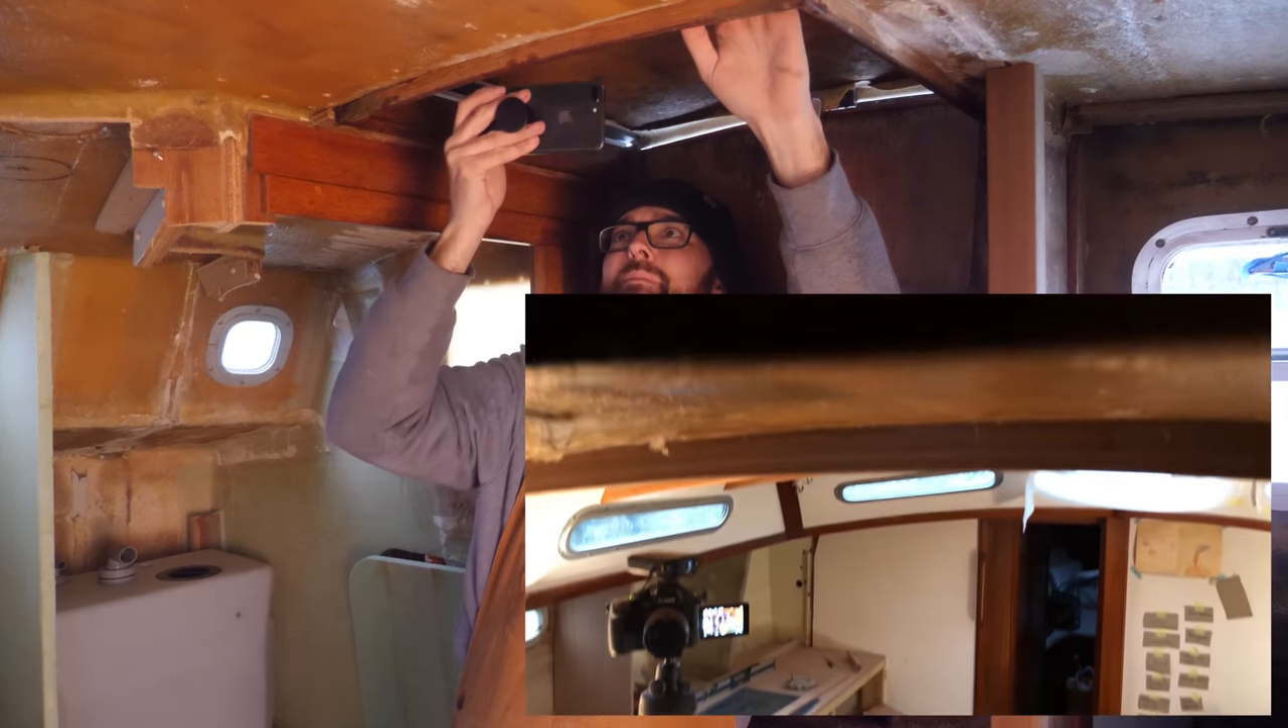Actually part of the issue here might also be the ginormous gap that's up here you can clearly see out.